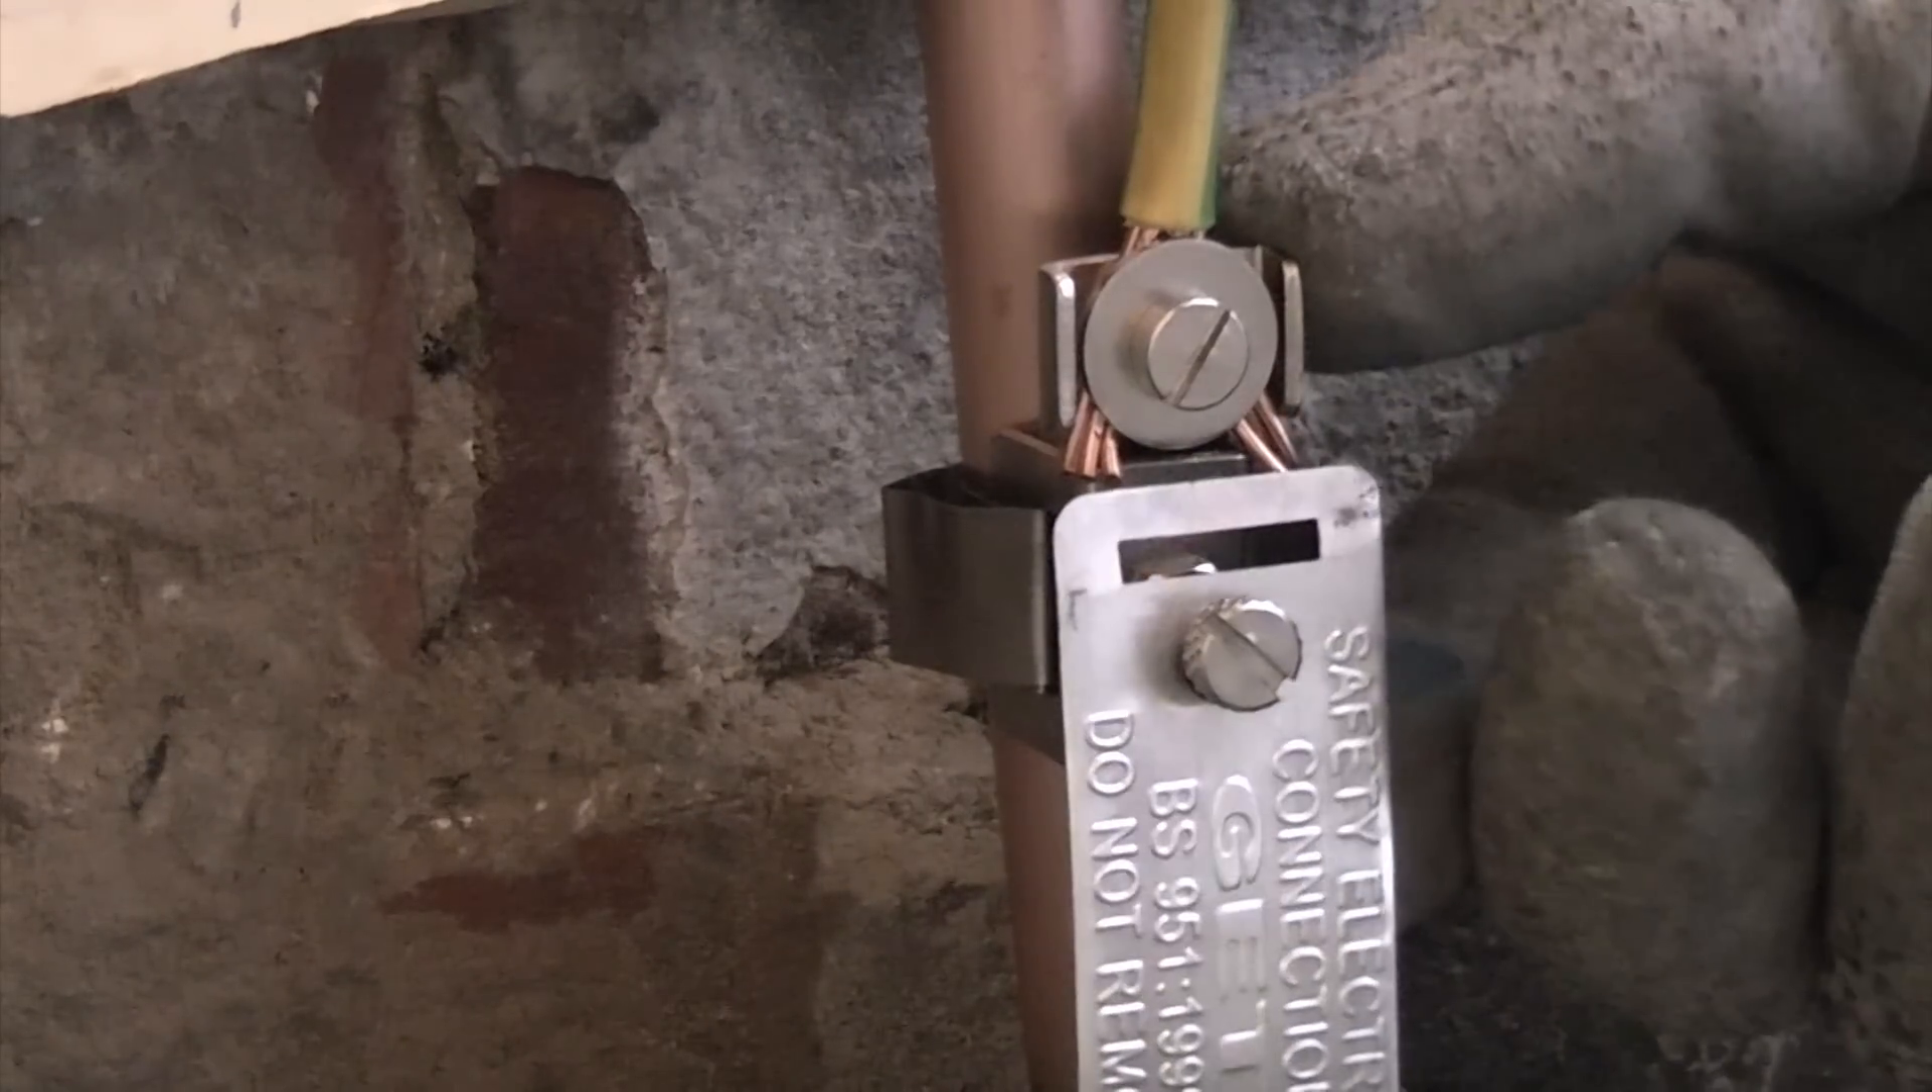So that's the earth clamp connected at this side.